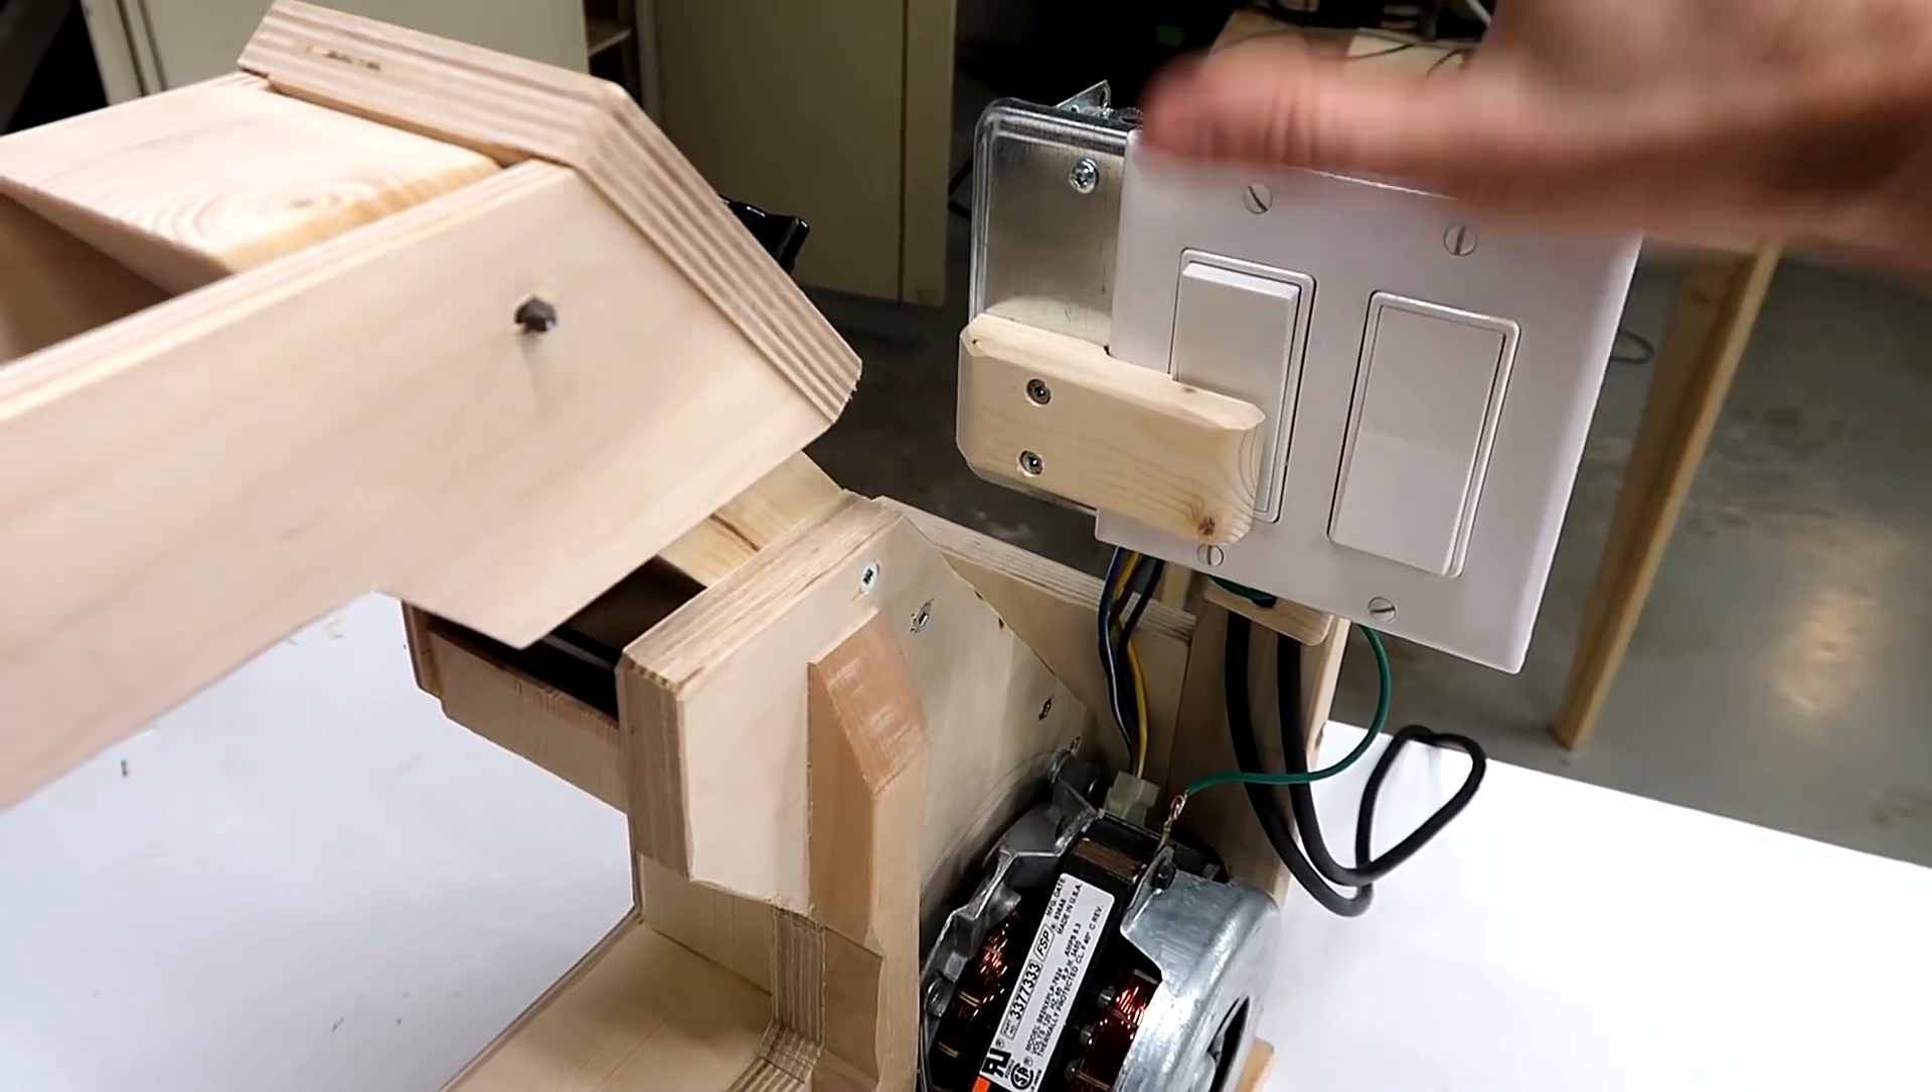And now I've got the switch mounted on the machine.